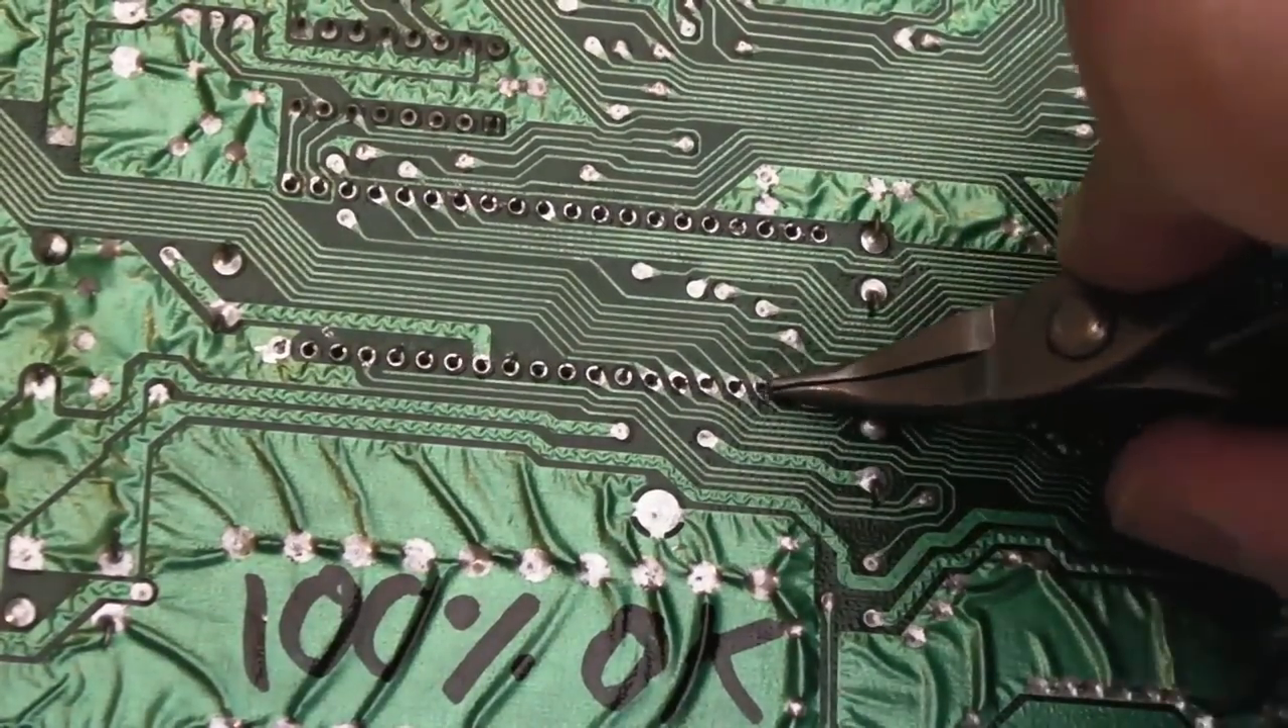So all the pins apart from there, which I think is ground, are desoldered.